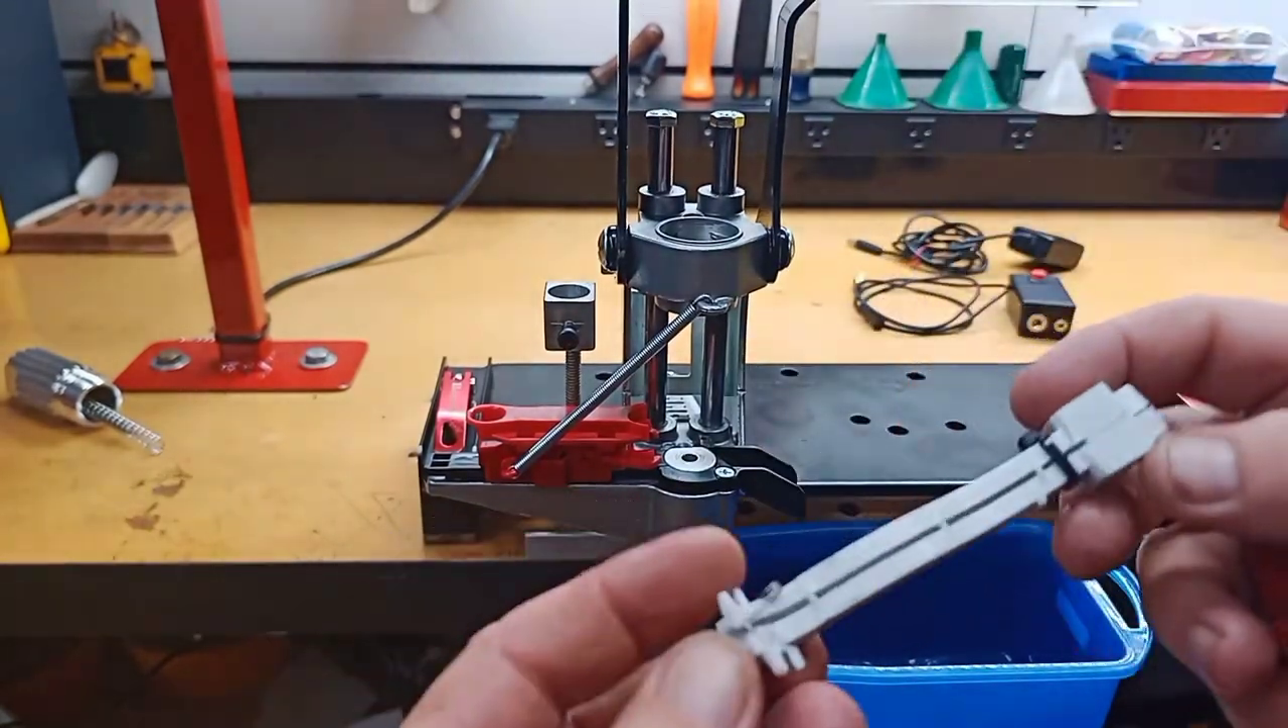Okay so there we've removed the primer slide chute.